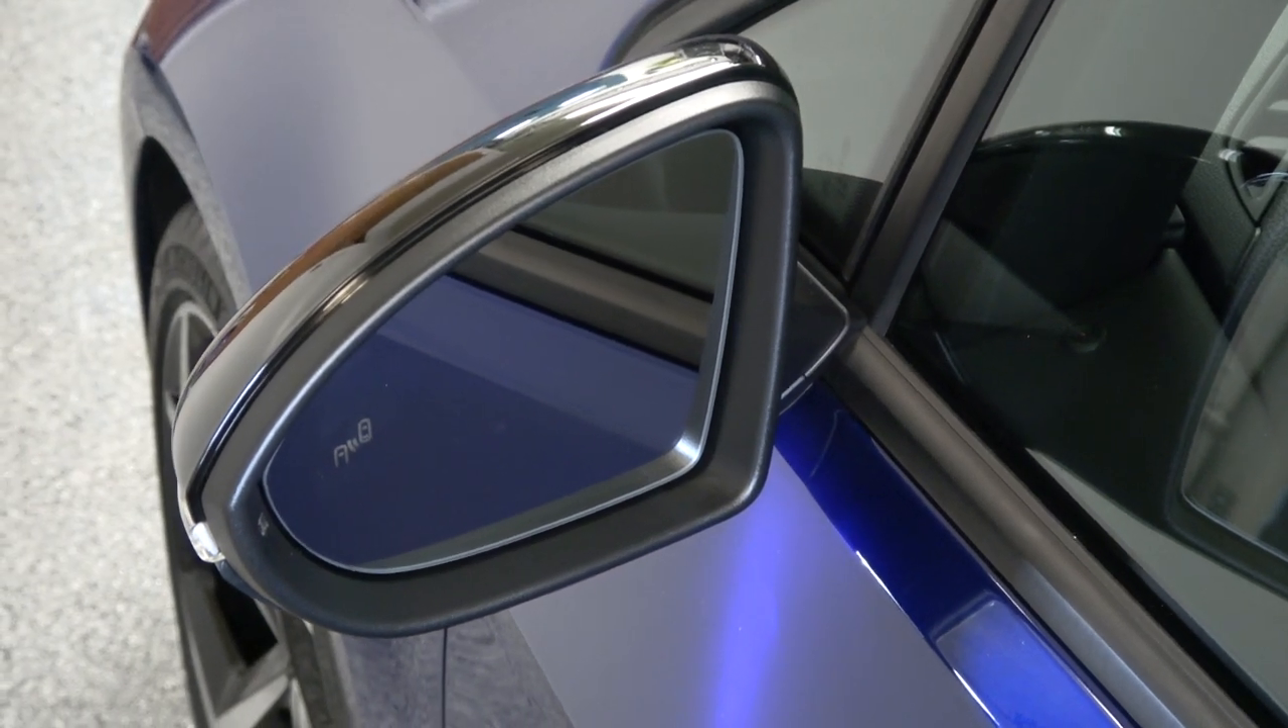Okay, so there's our final installed mirror.